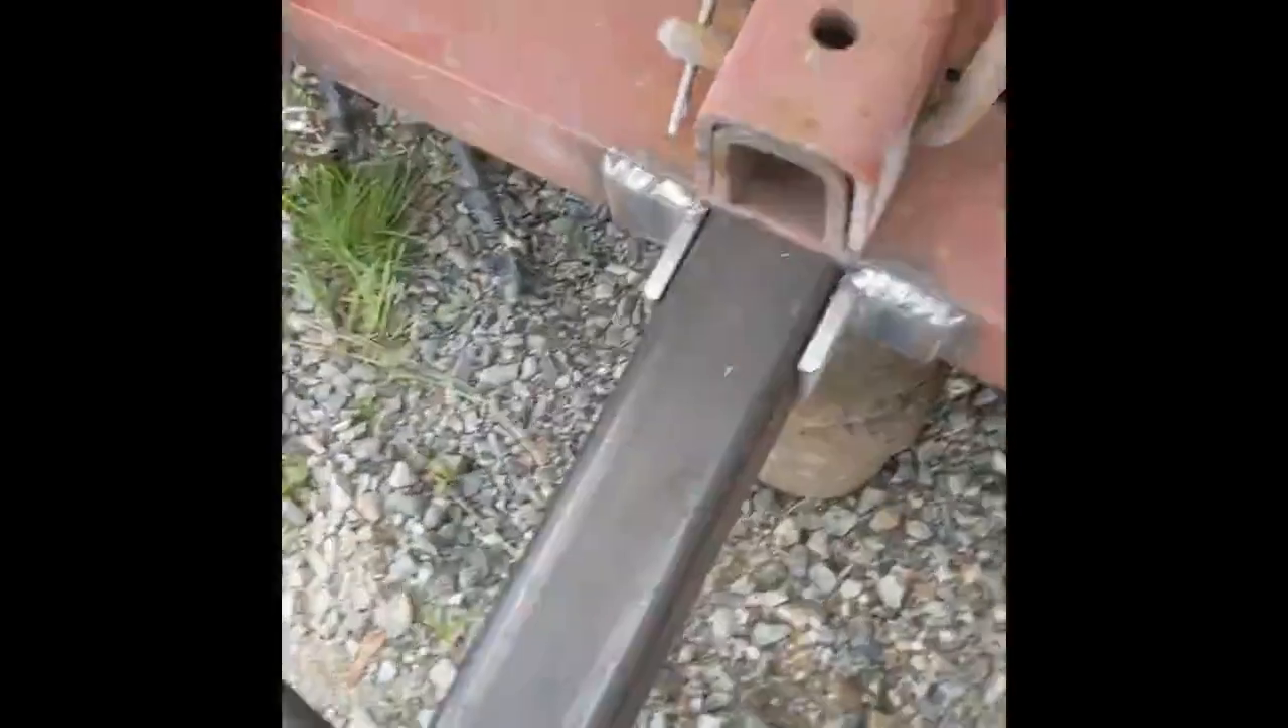I welded these little brackets on so that I could weld more of the actual tongue piece to the trailer so hopefully that'll add some support.